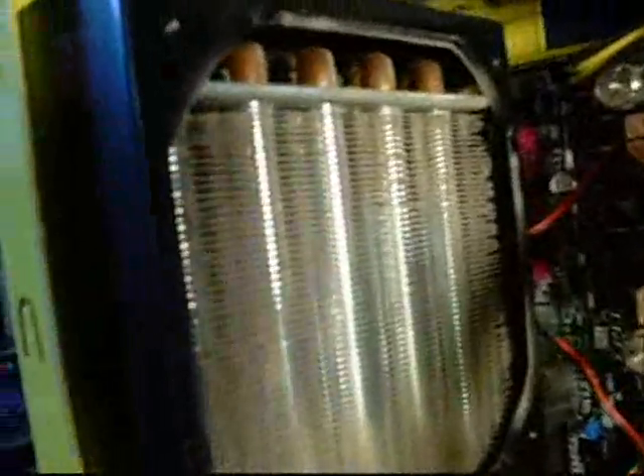Okay we have the fan off the radiator.